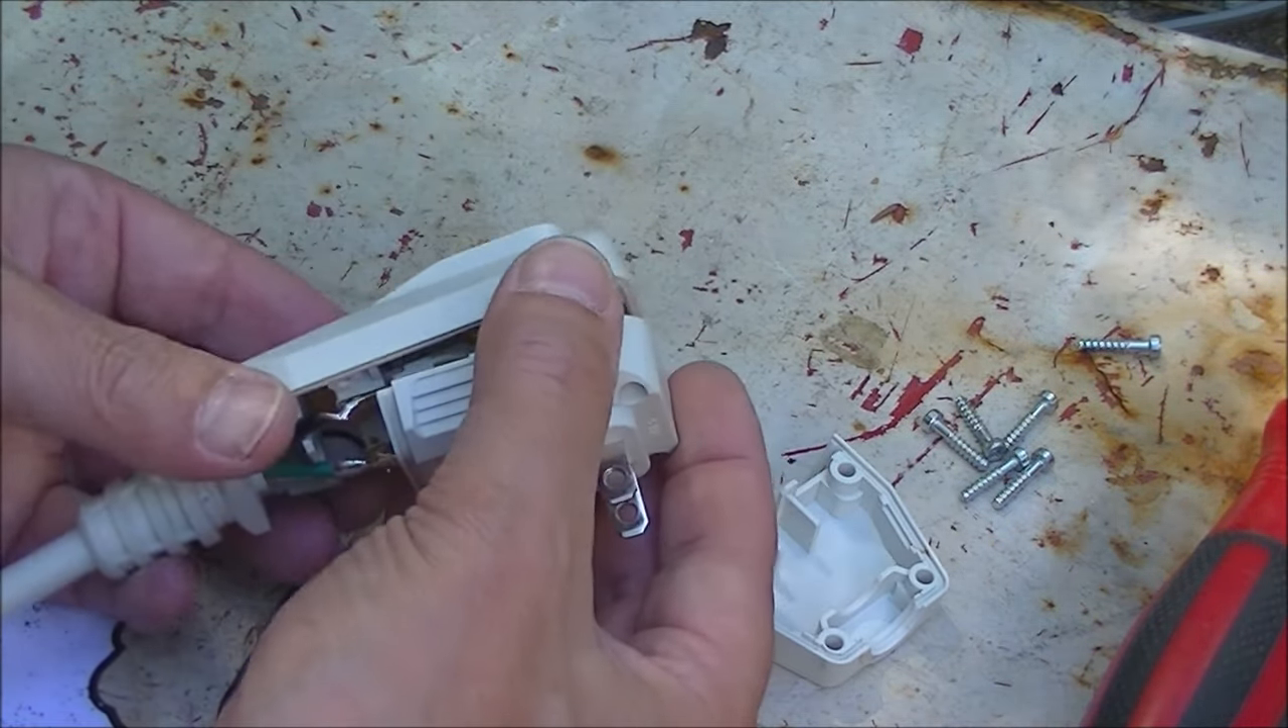This bottom piece came off pretty easy.